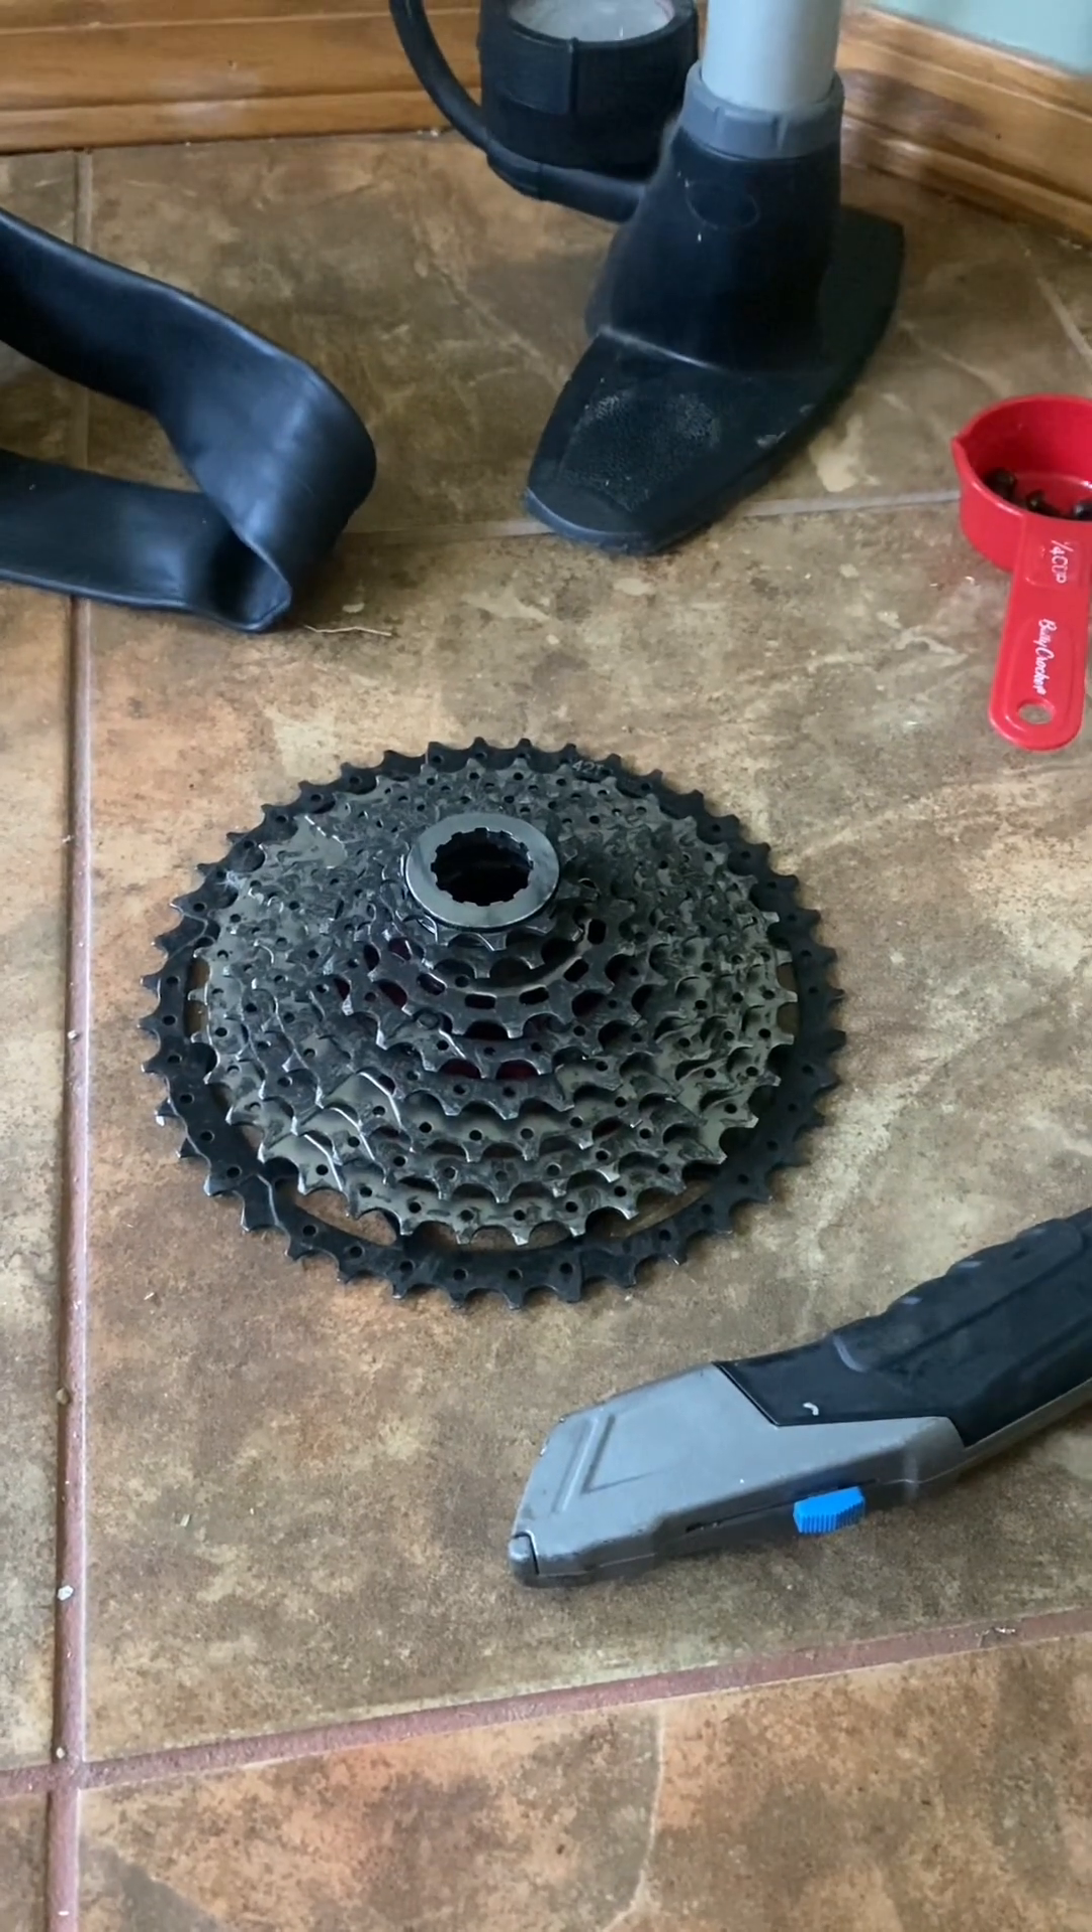And now just like that your cassette is removed.